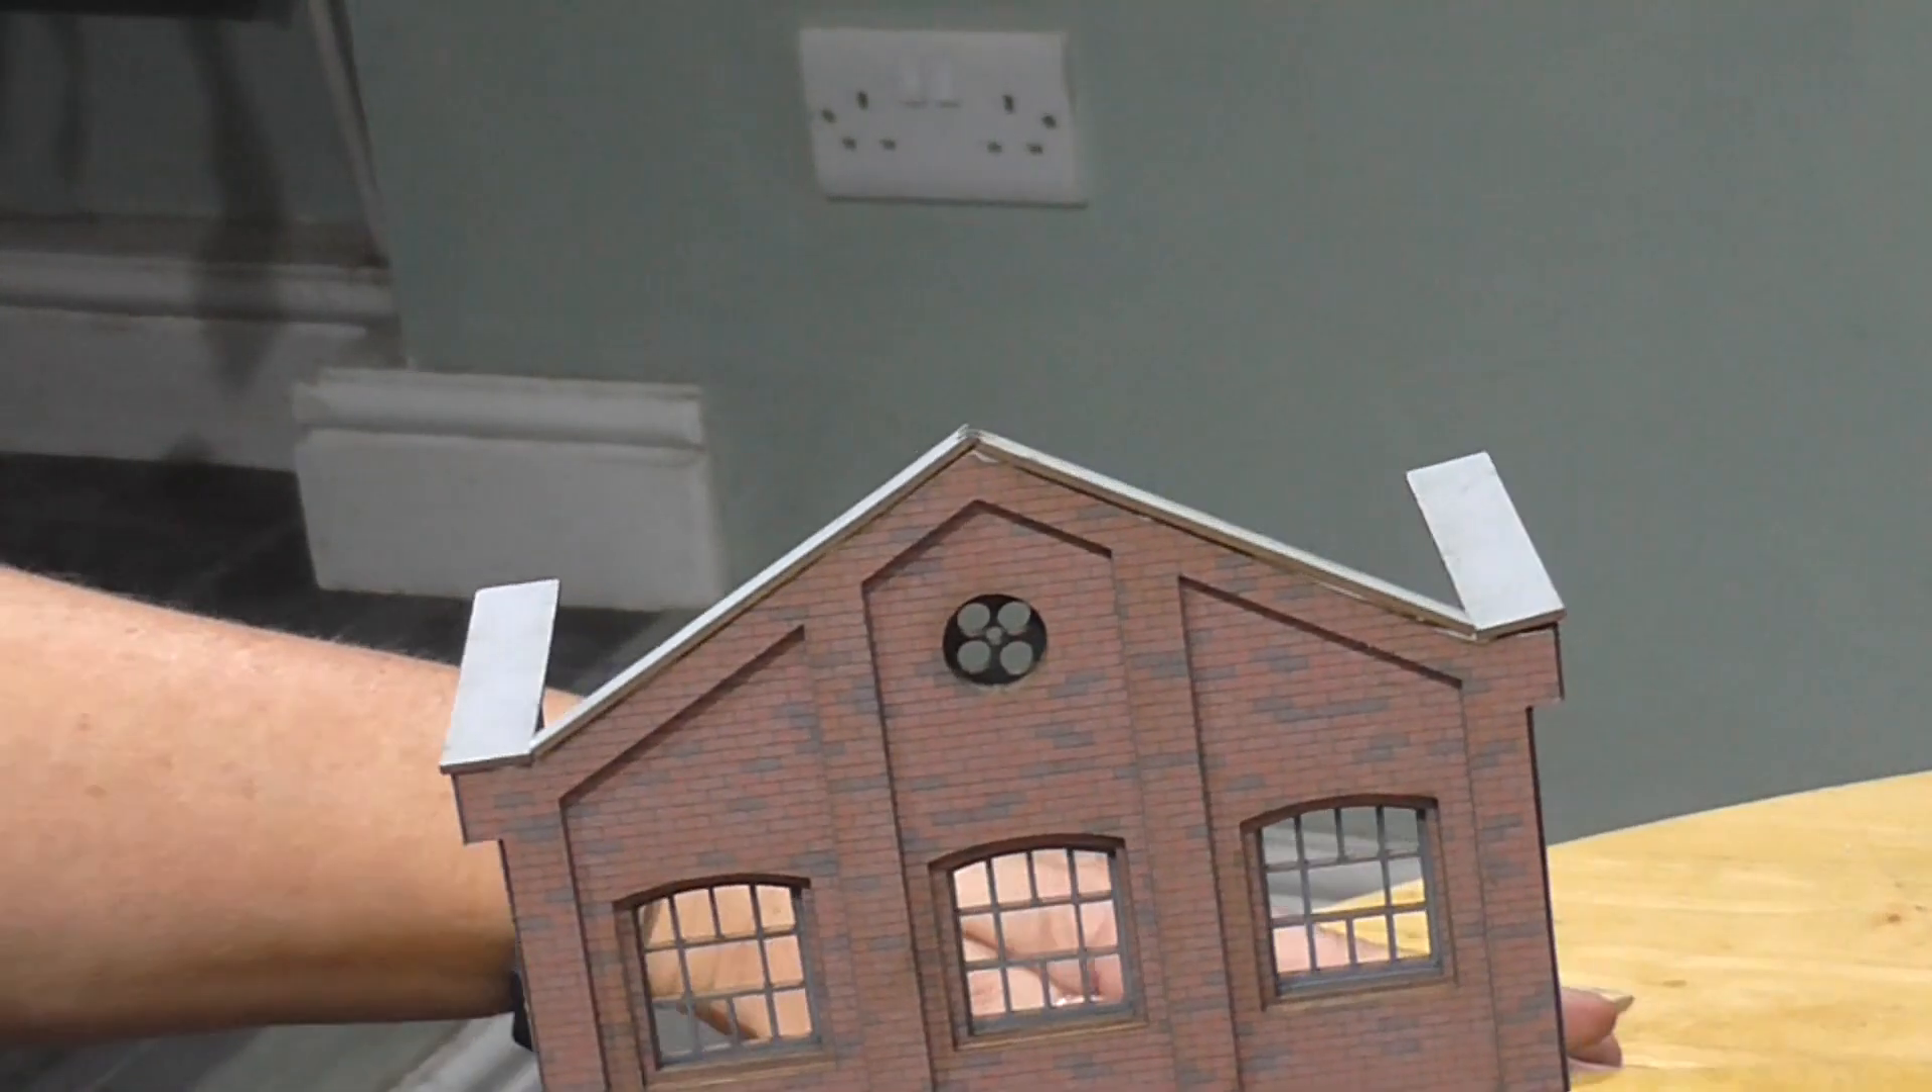Right so as you can see we've now glued the coping stones on so all there is left to do is fit the roof.